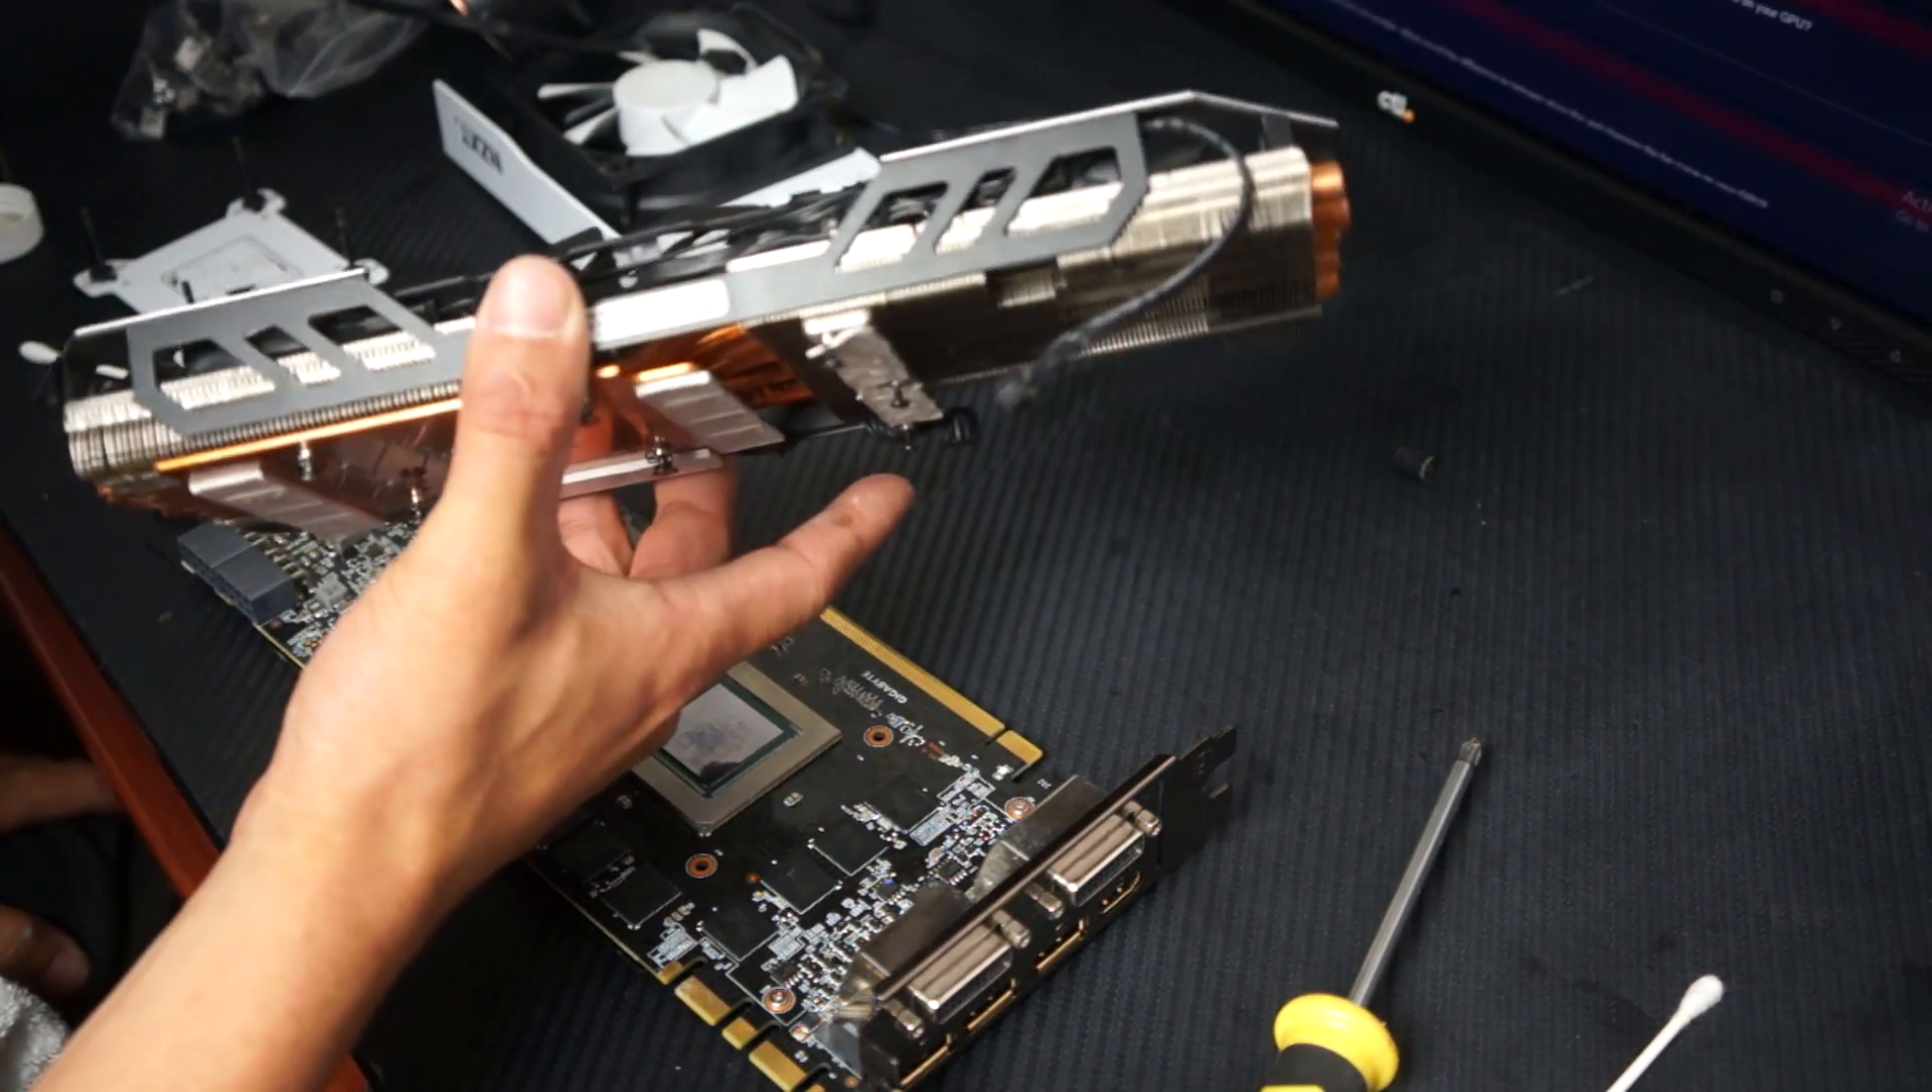So I've already gotten the cooler taken off as you can see.